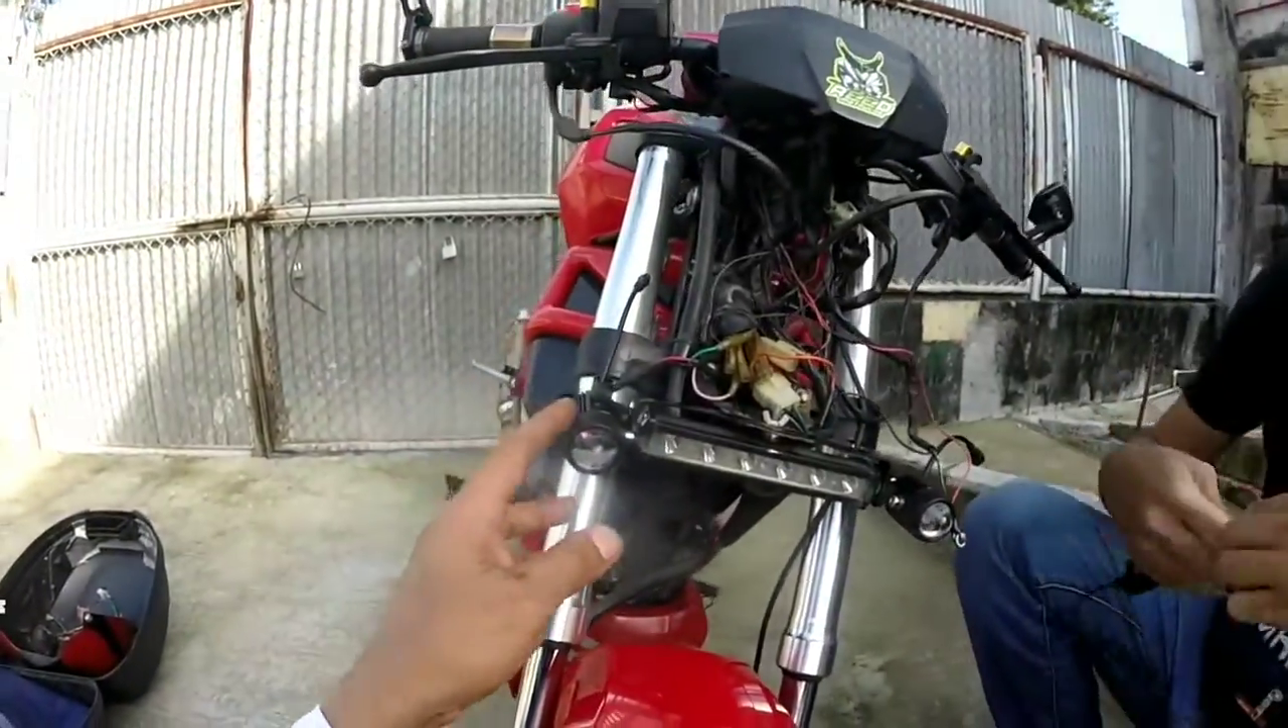Bali okay na ikinabit na namin yung dalawang ilaw.